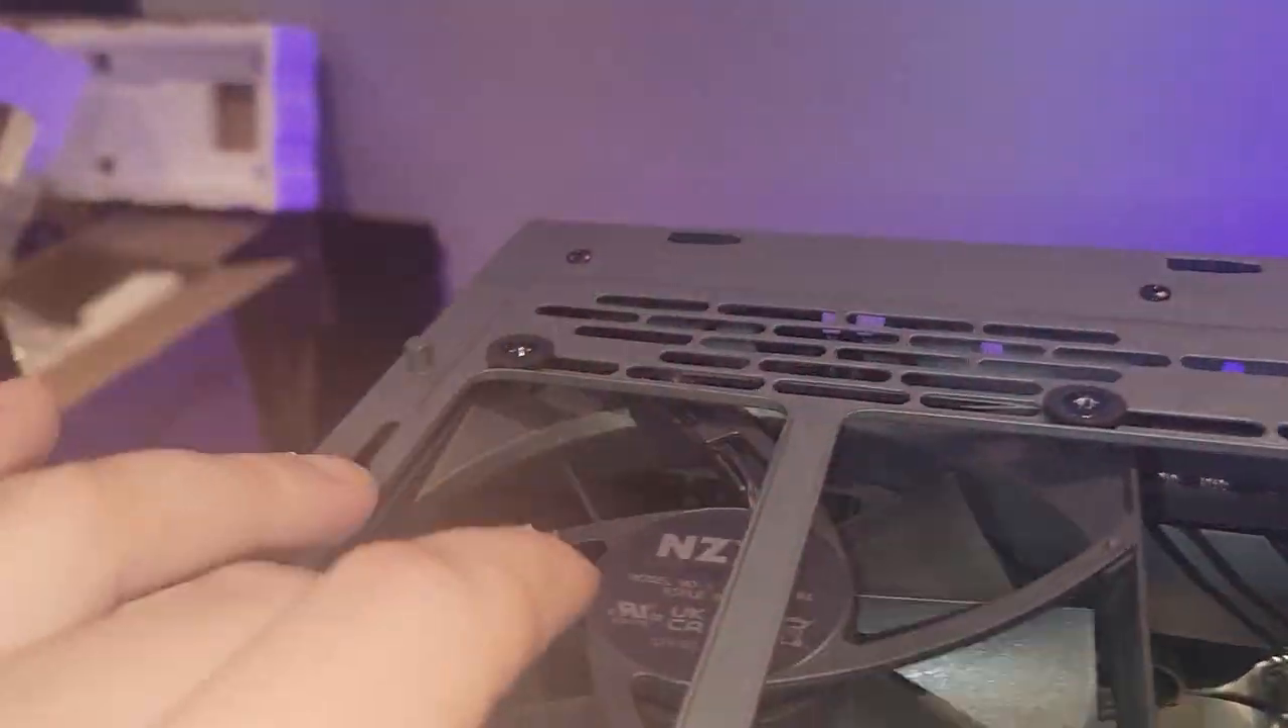So i took the 120 exhaust off the back just because i really like this look nice clean keep that clean and i put the 120 exhaust up top here so i'll have my one exhaust fan up here.